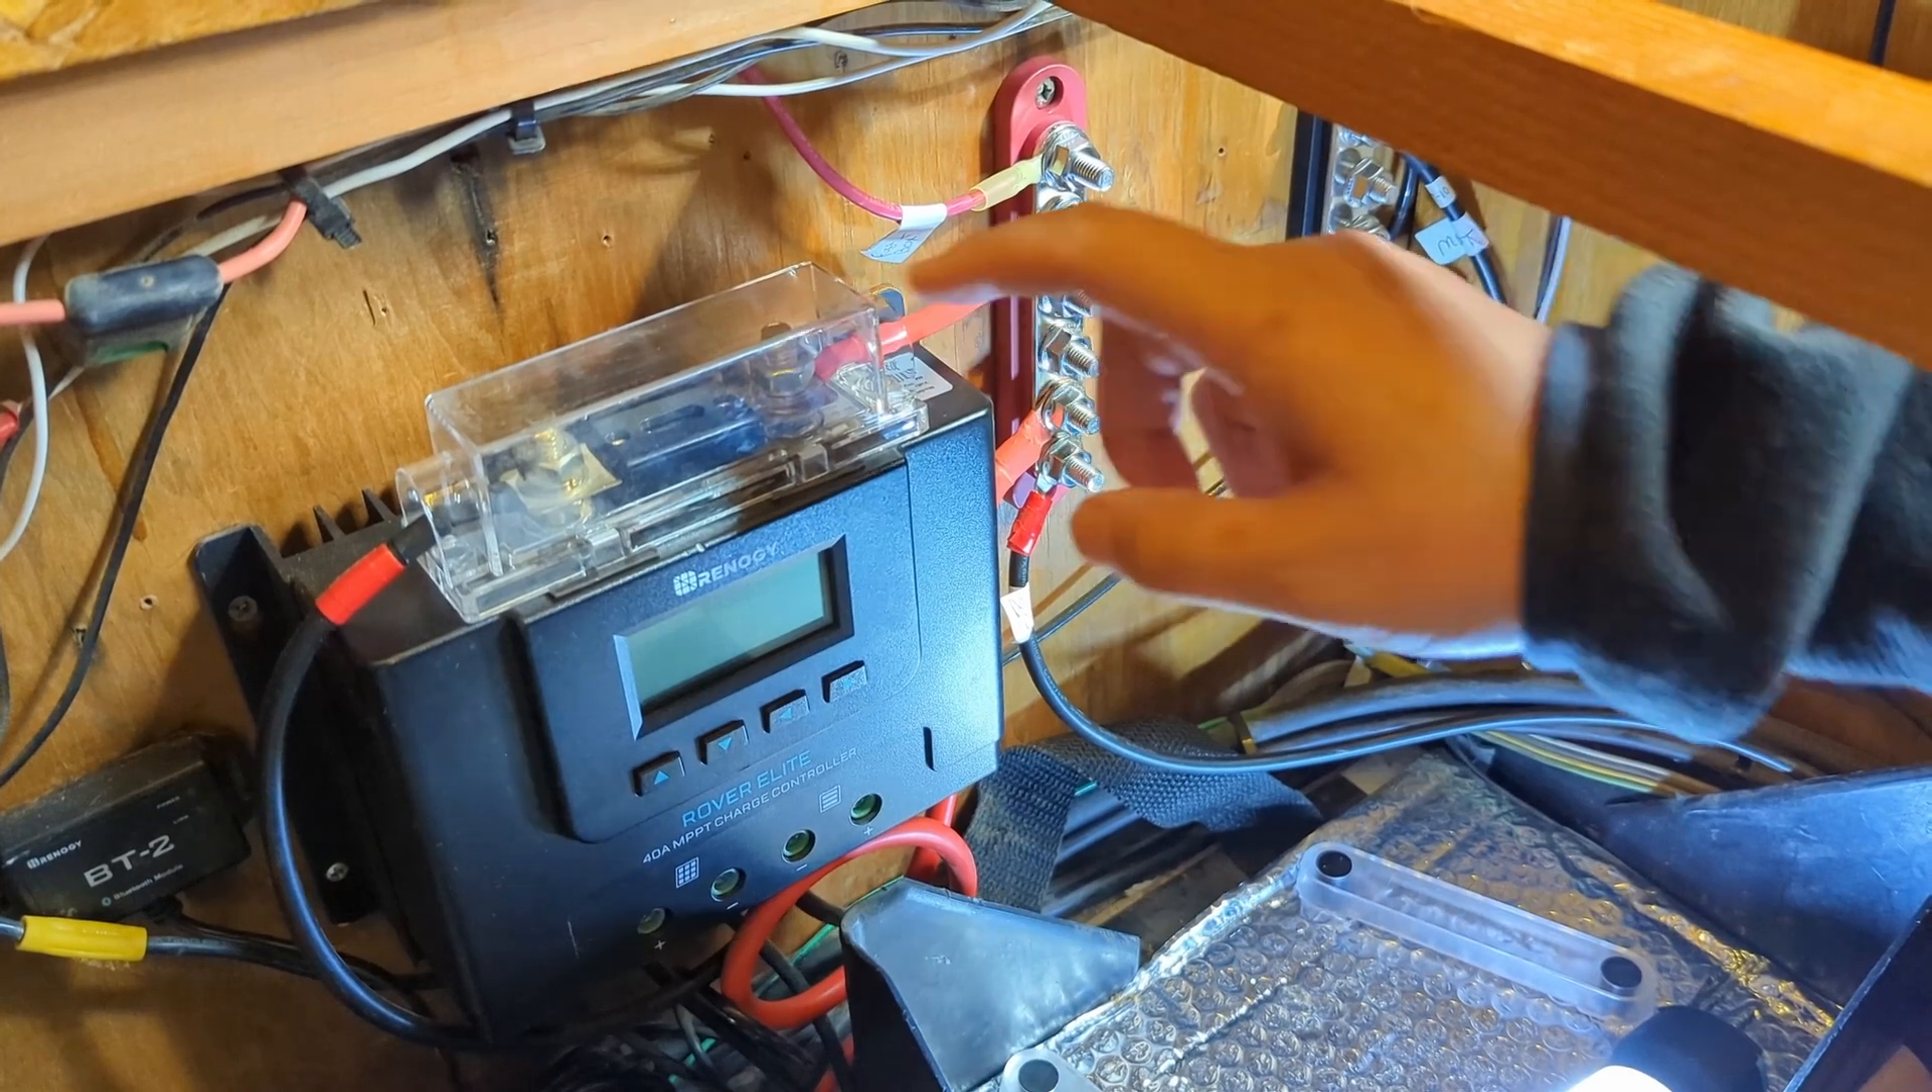We have moved the ANL fuse from the wall over here and attached it to the top of the charge controller just to give us a little bit more room.